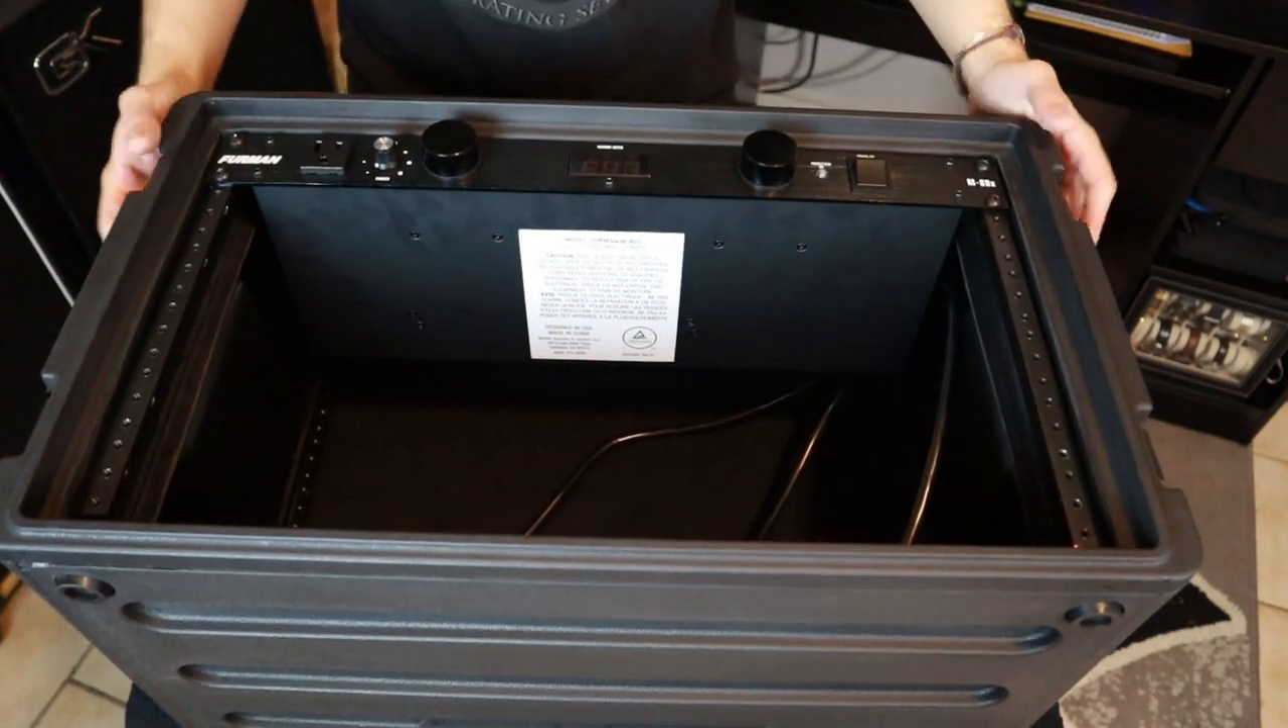So the Furman power stage is in.